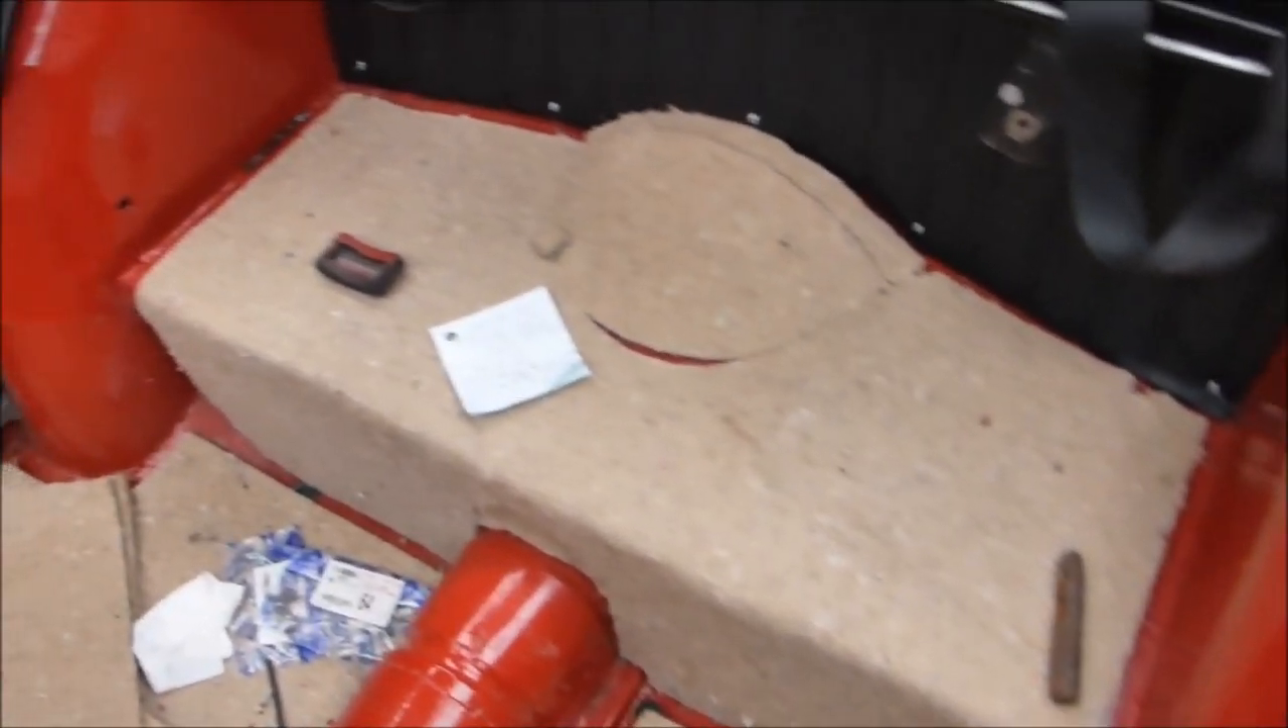There's the underlay glued in the back.